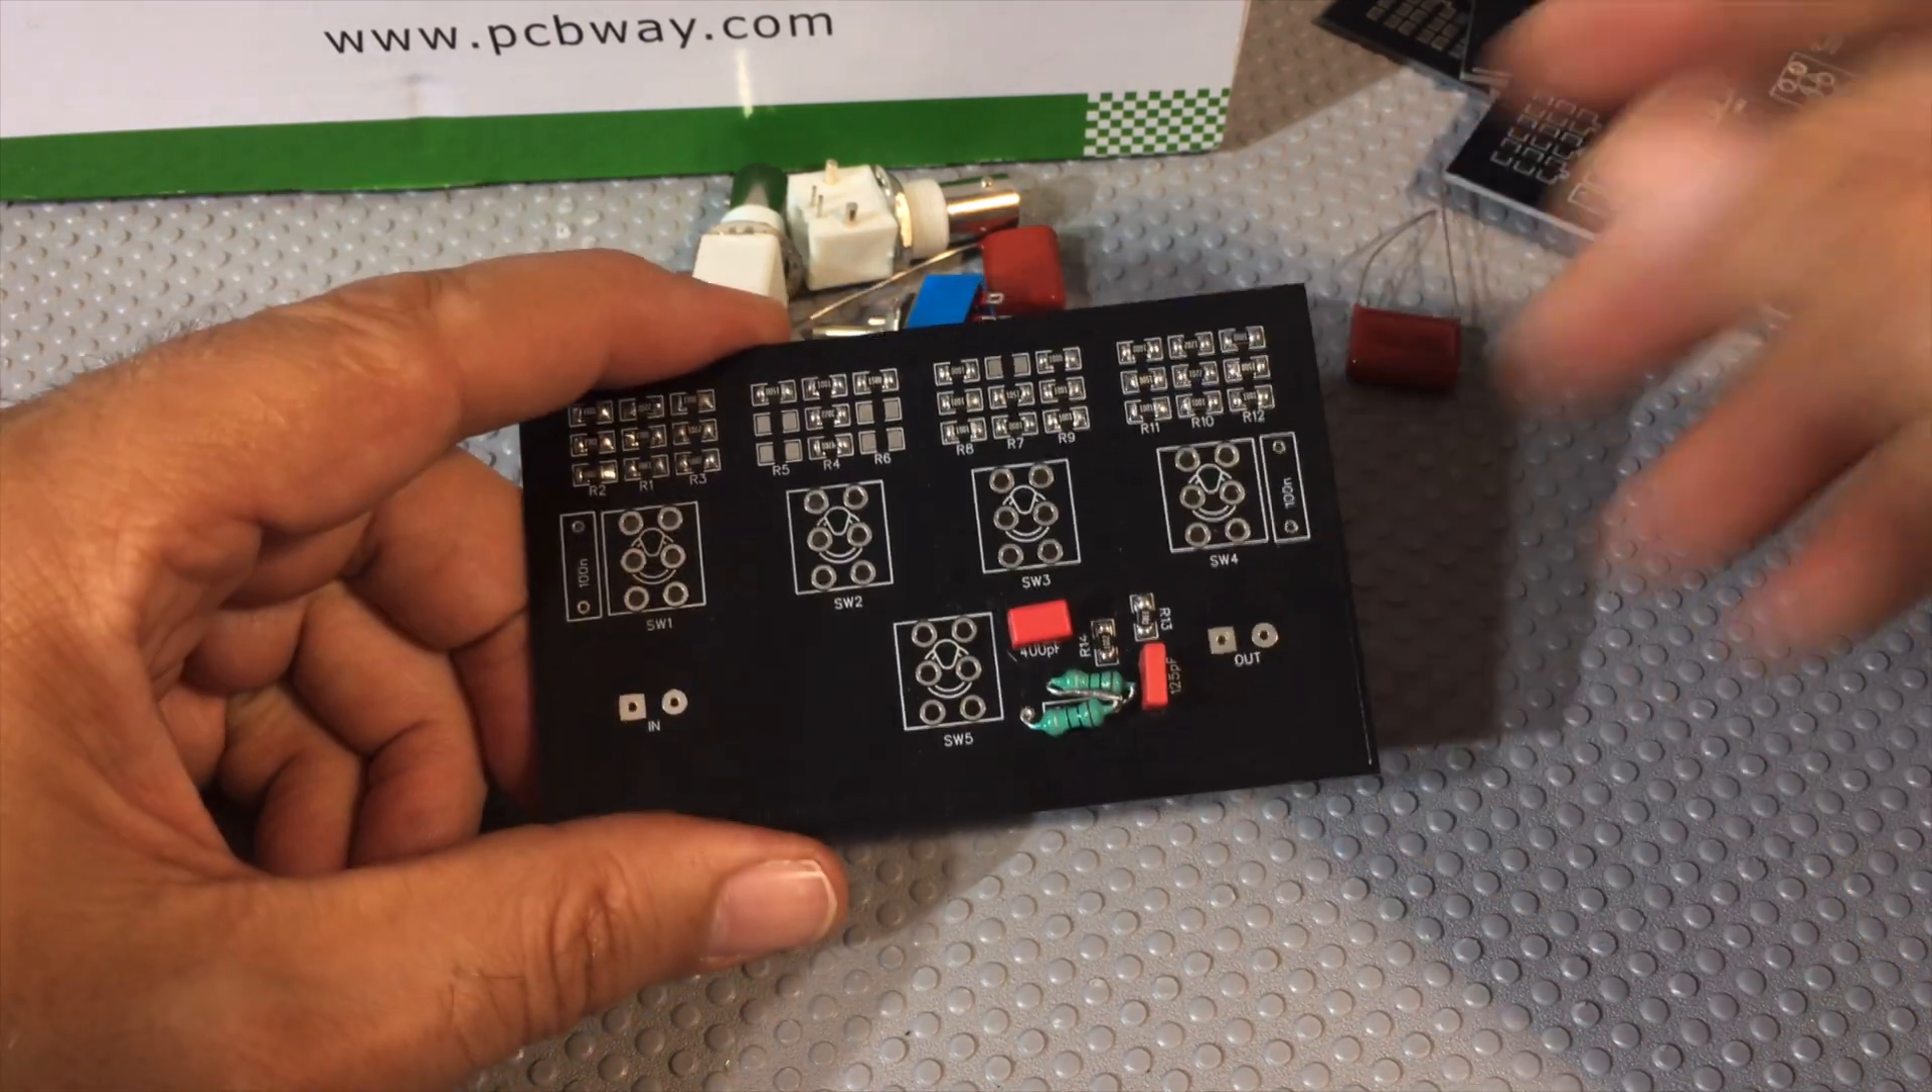Well, I need to put the switches in, solder the switches in.